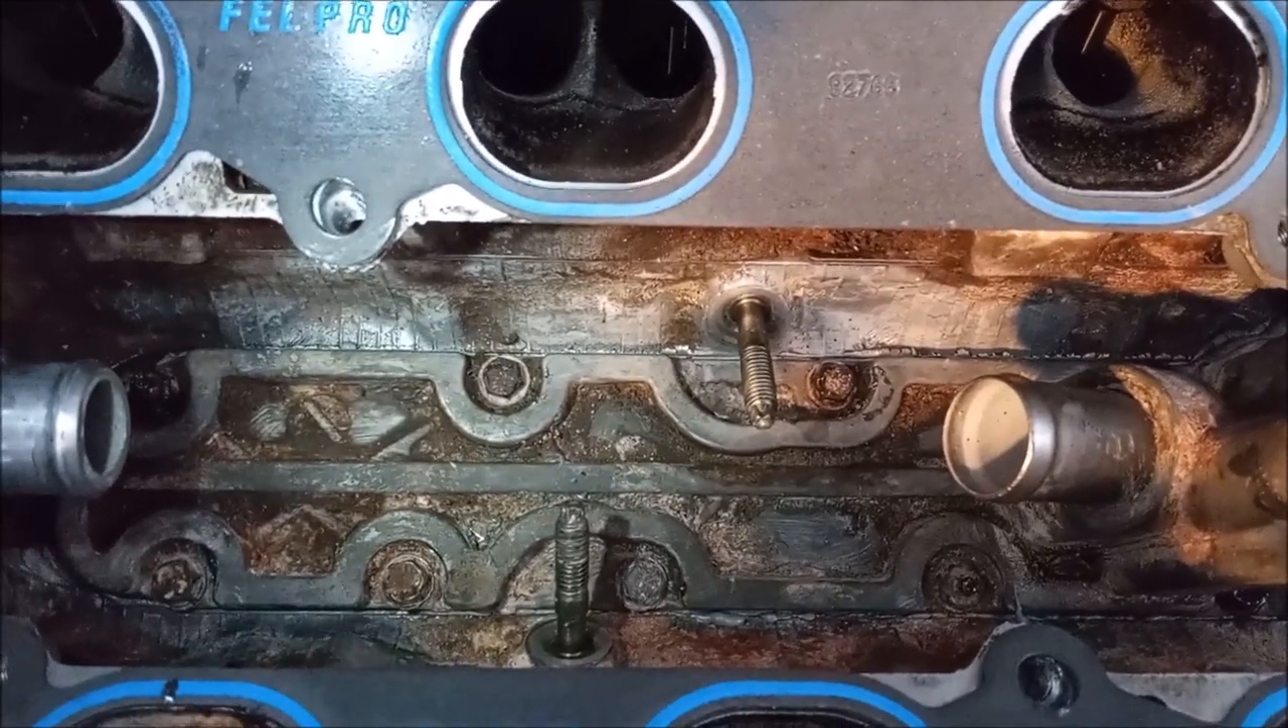I've also screwed in the studs for the flat response donut knock sensors that this engine has.